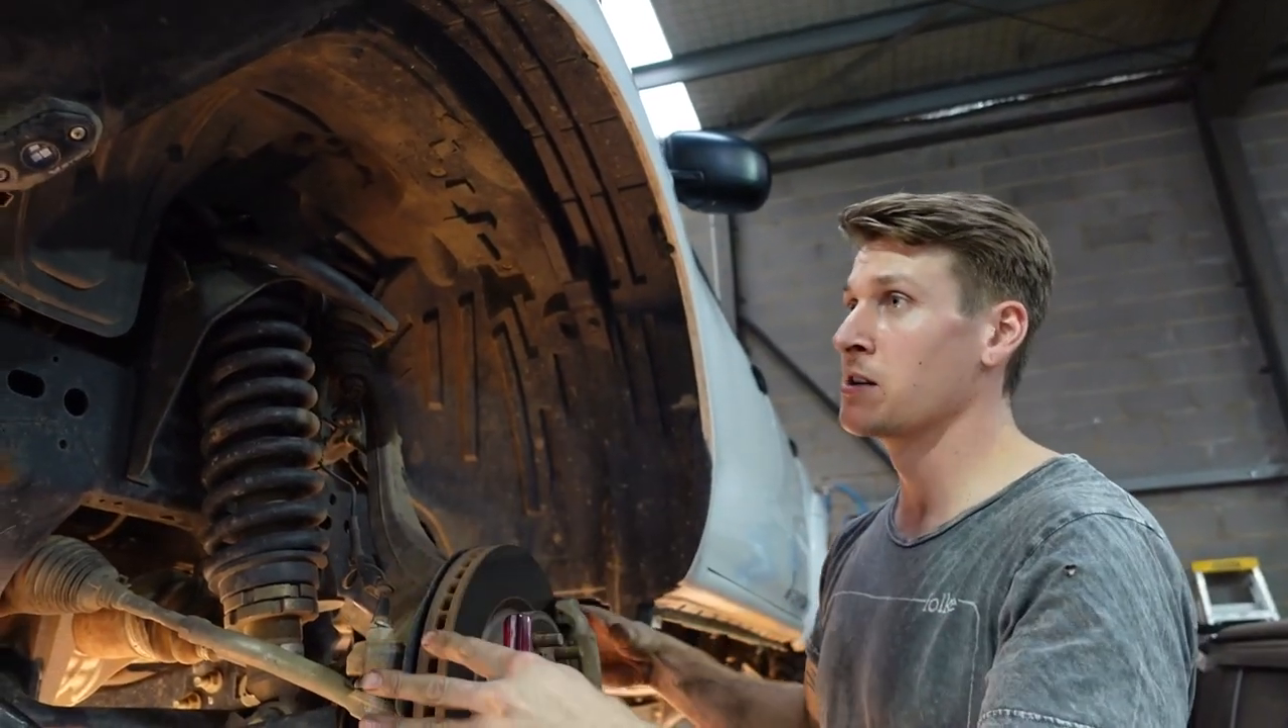So to make the job a little bit easier you can take off your wheel as we've already done and you can take off the inner panel your inner guard panel right here.